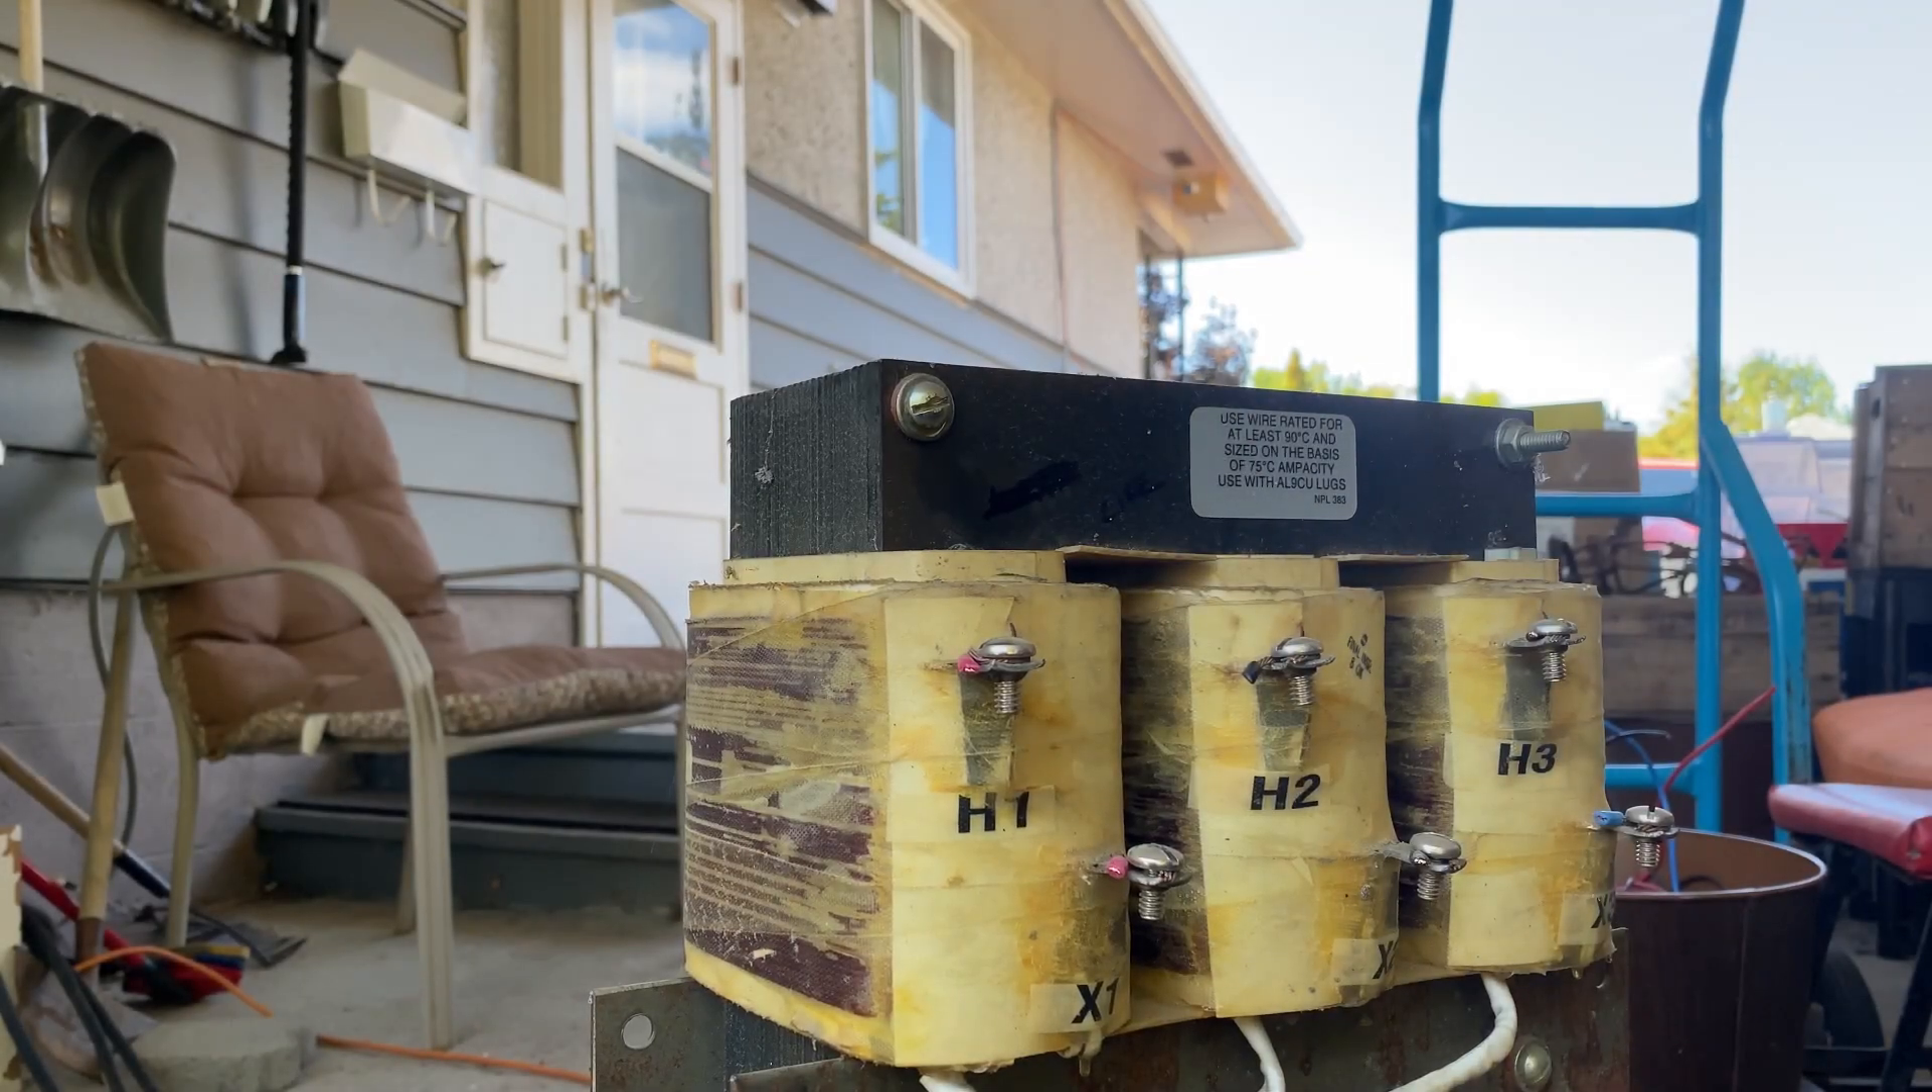So now that the transformer is removed I put it in onto a nice little bench where I can sit down and remove the rest of this.